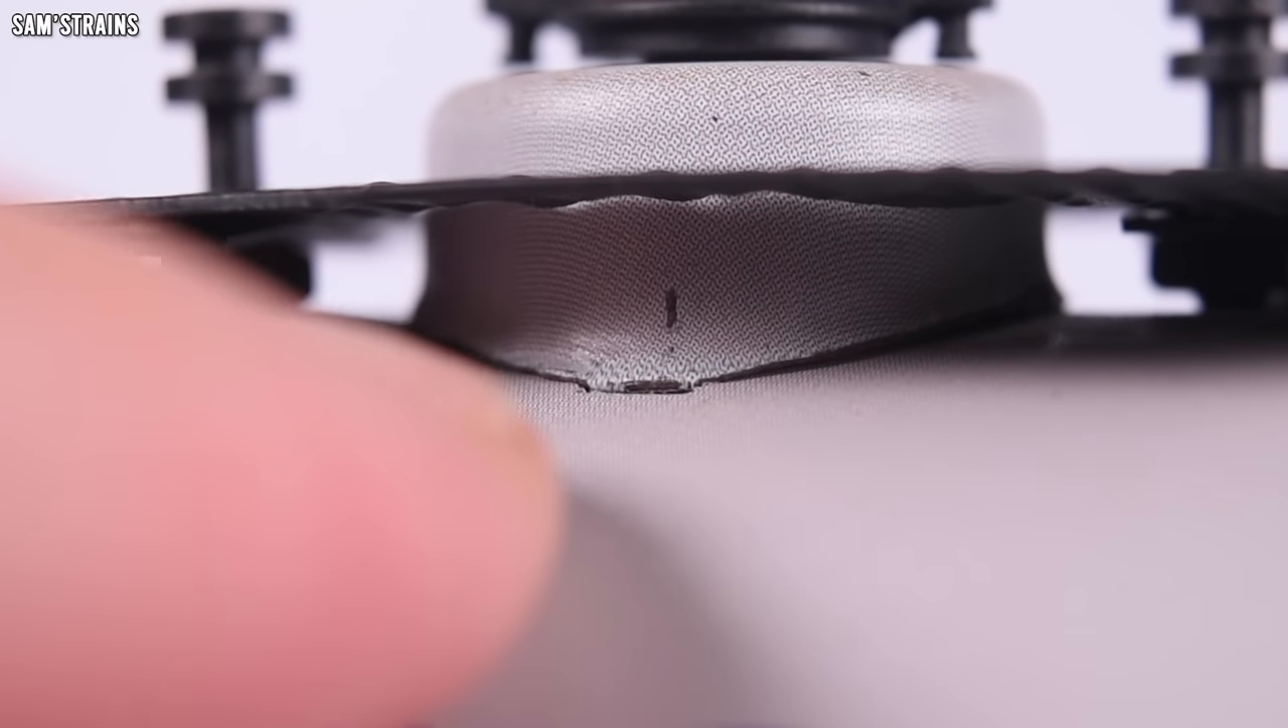You've got areas like this on the model which don't fit together very convincingly.